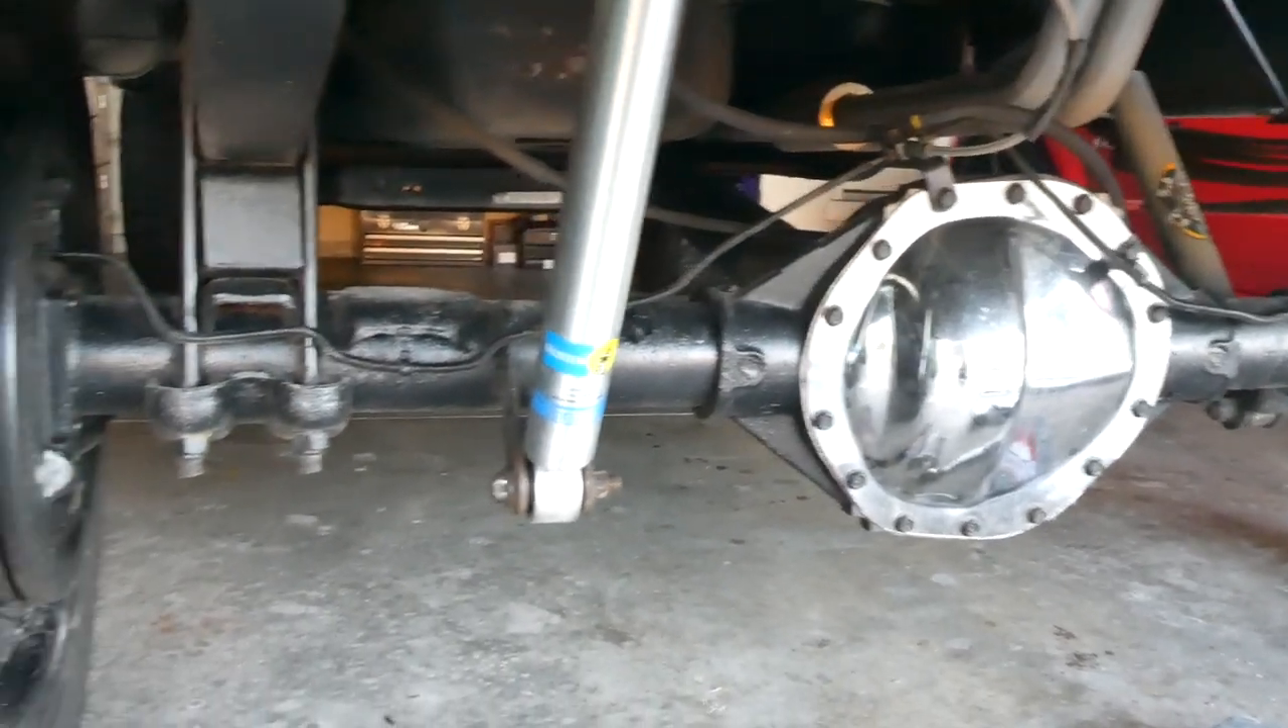And we've got the shock in place.